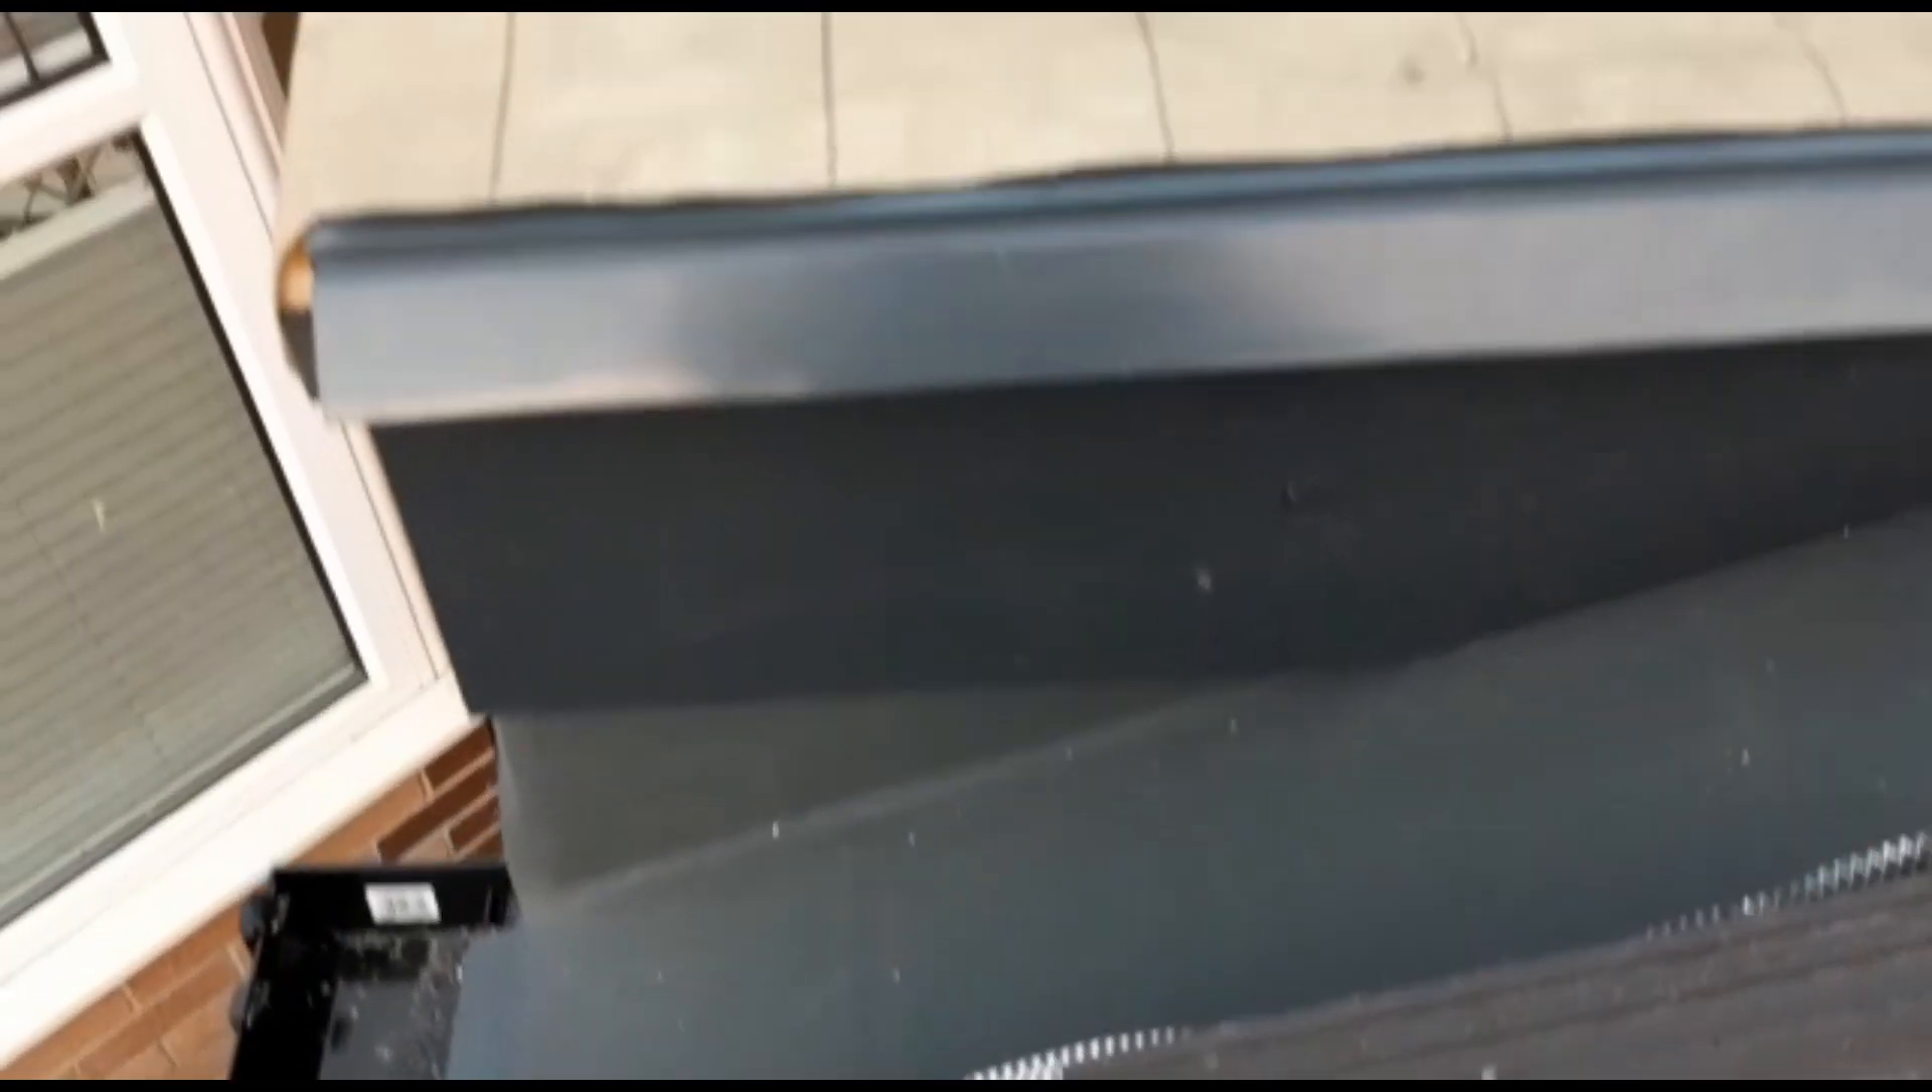So, you can see I've got all the flashing on if you like.